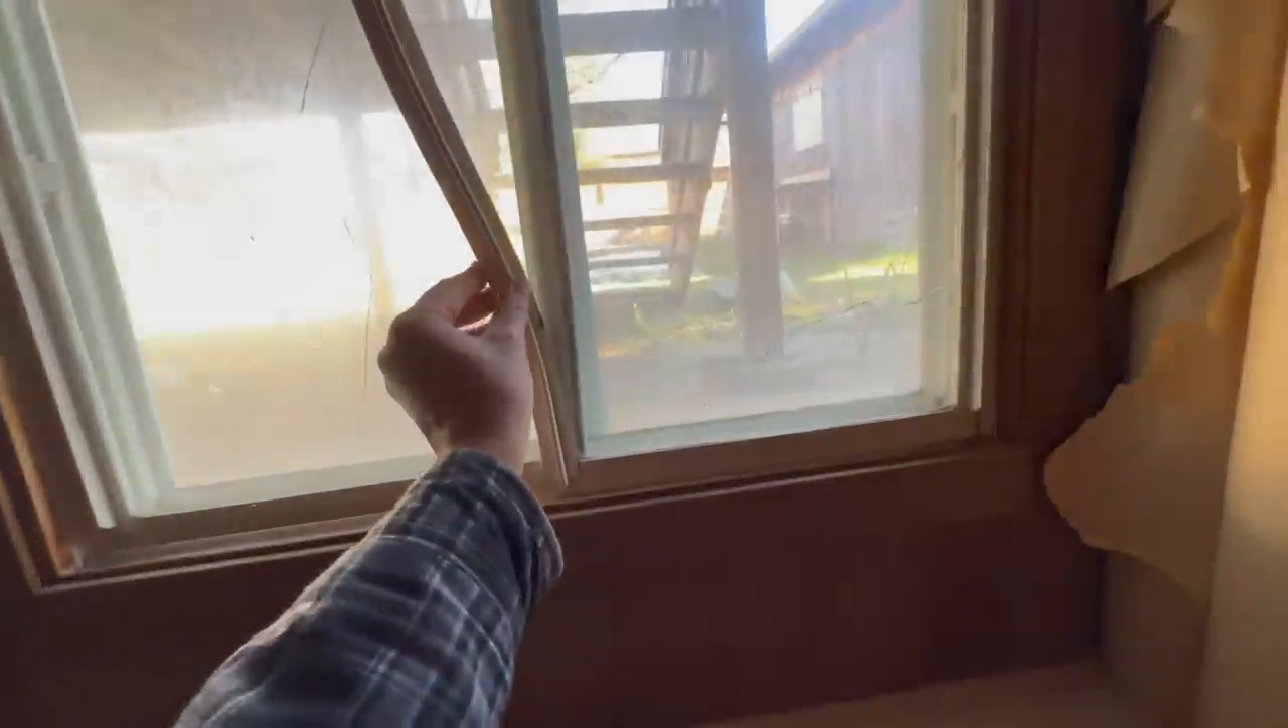Just notice this trim has come off the window.